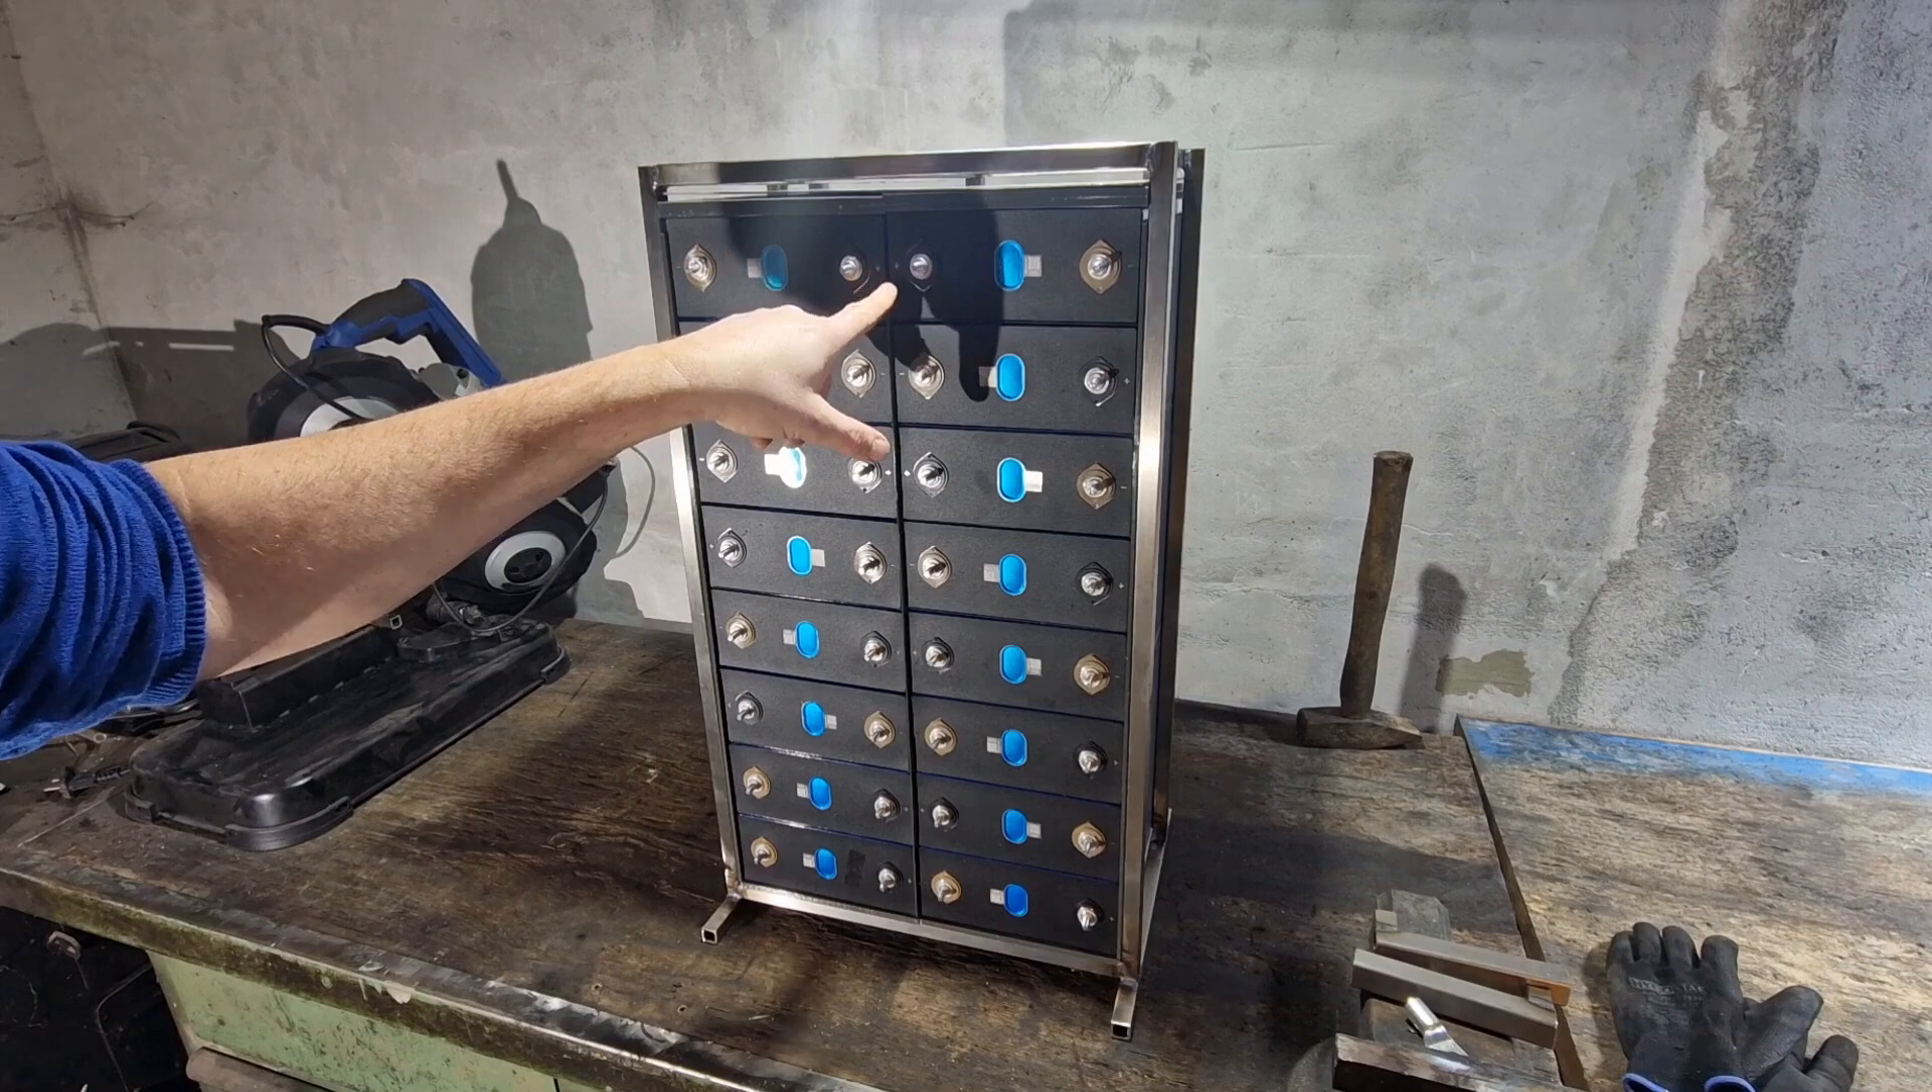Well, this is what the assembled tower looks like.